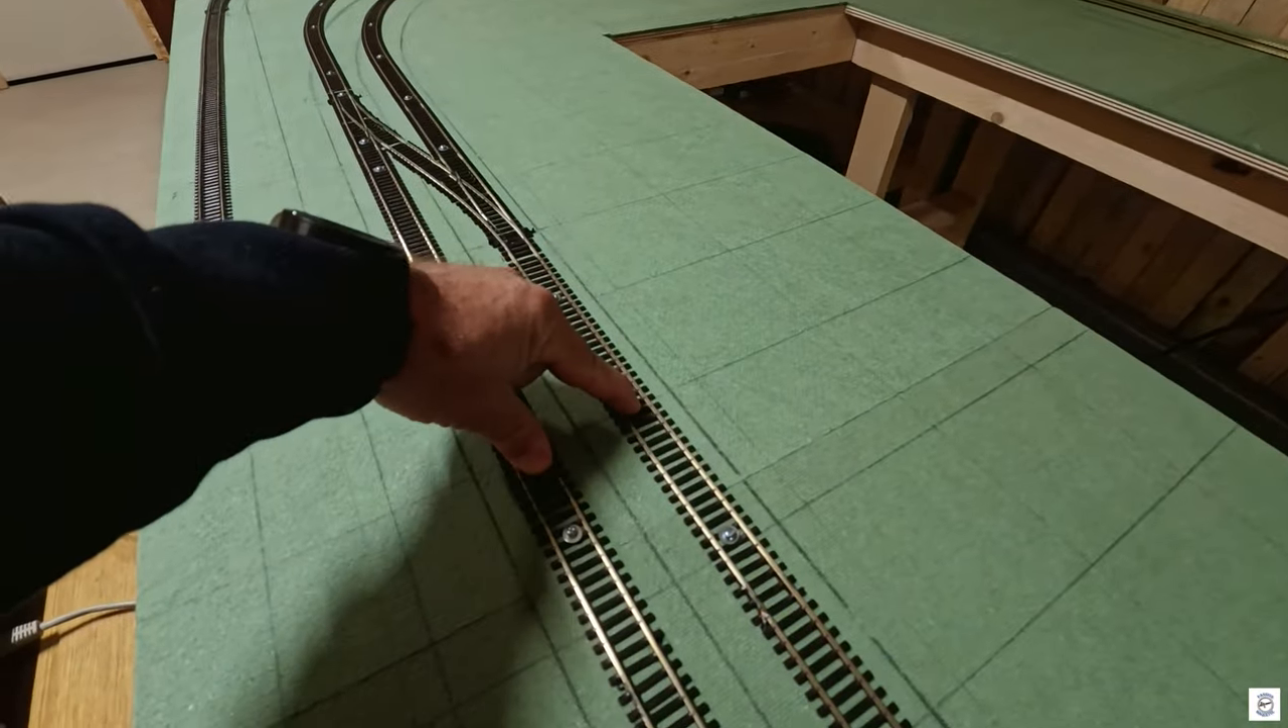J'ai fini d'installer ces deux voies.